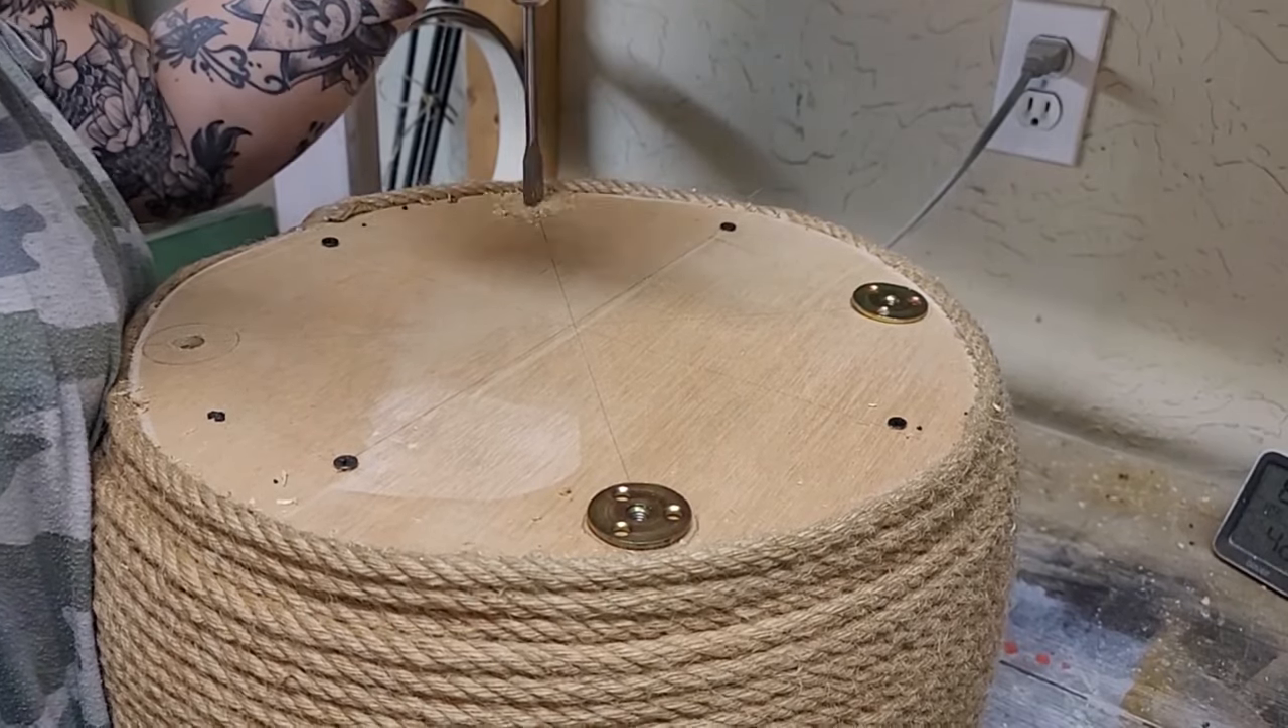I put my leg mounts on the lines that didn't have a screw on it.